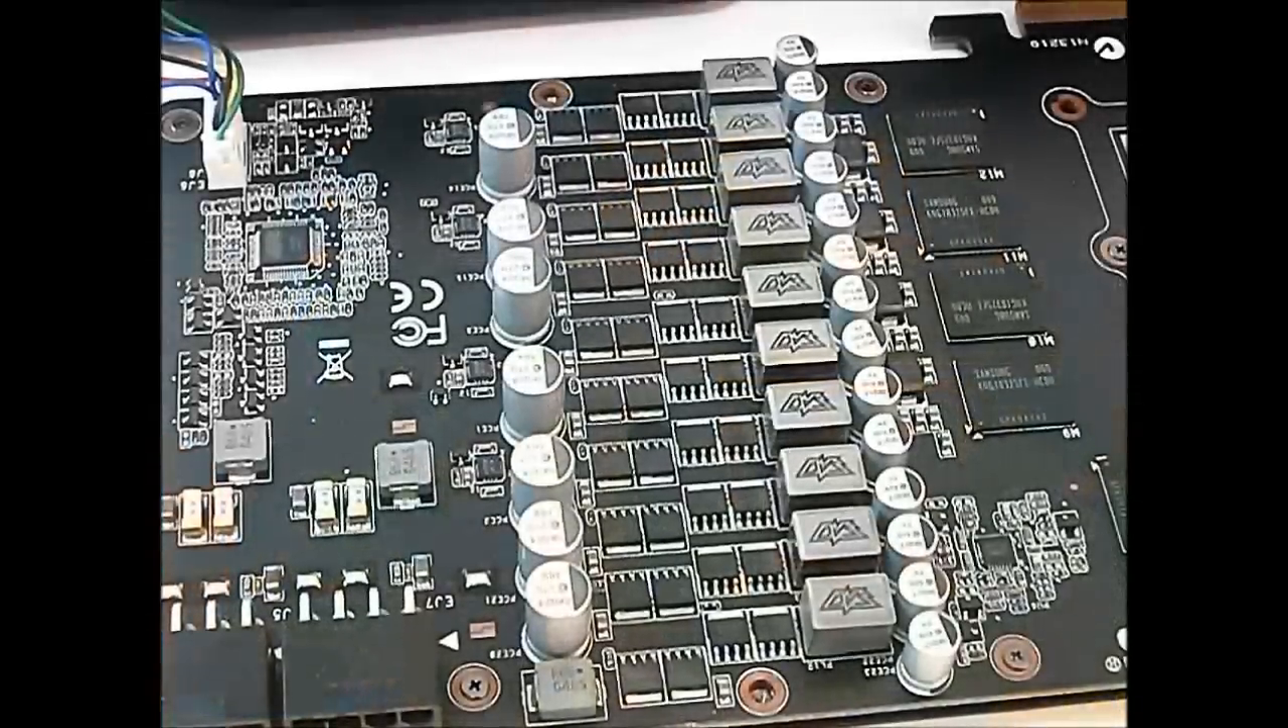With all the heat sinks removed we can take a closer look at the VRM circuitry in detail.